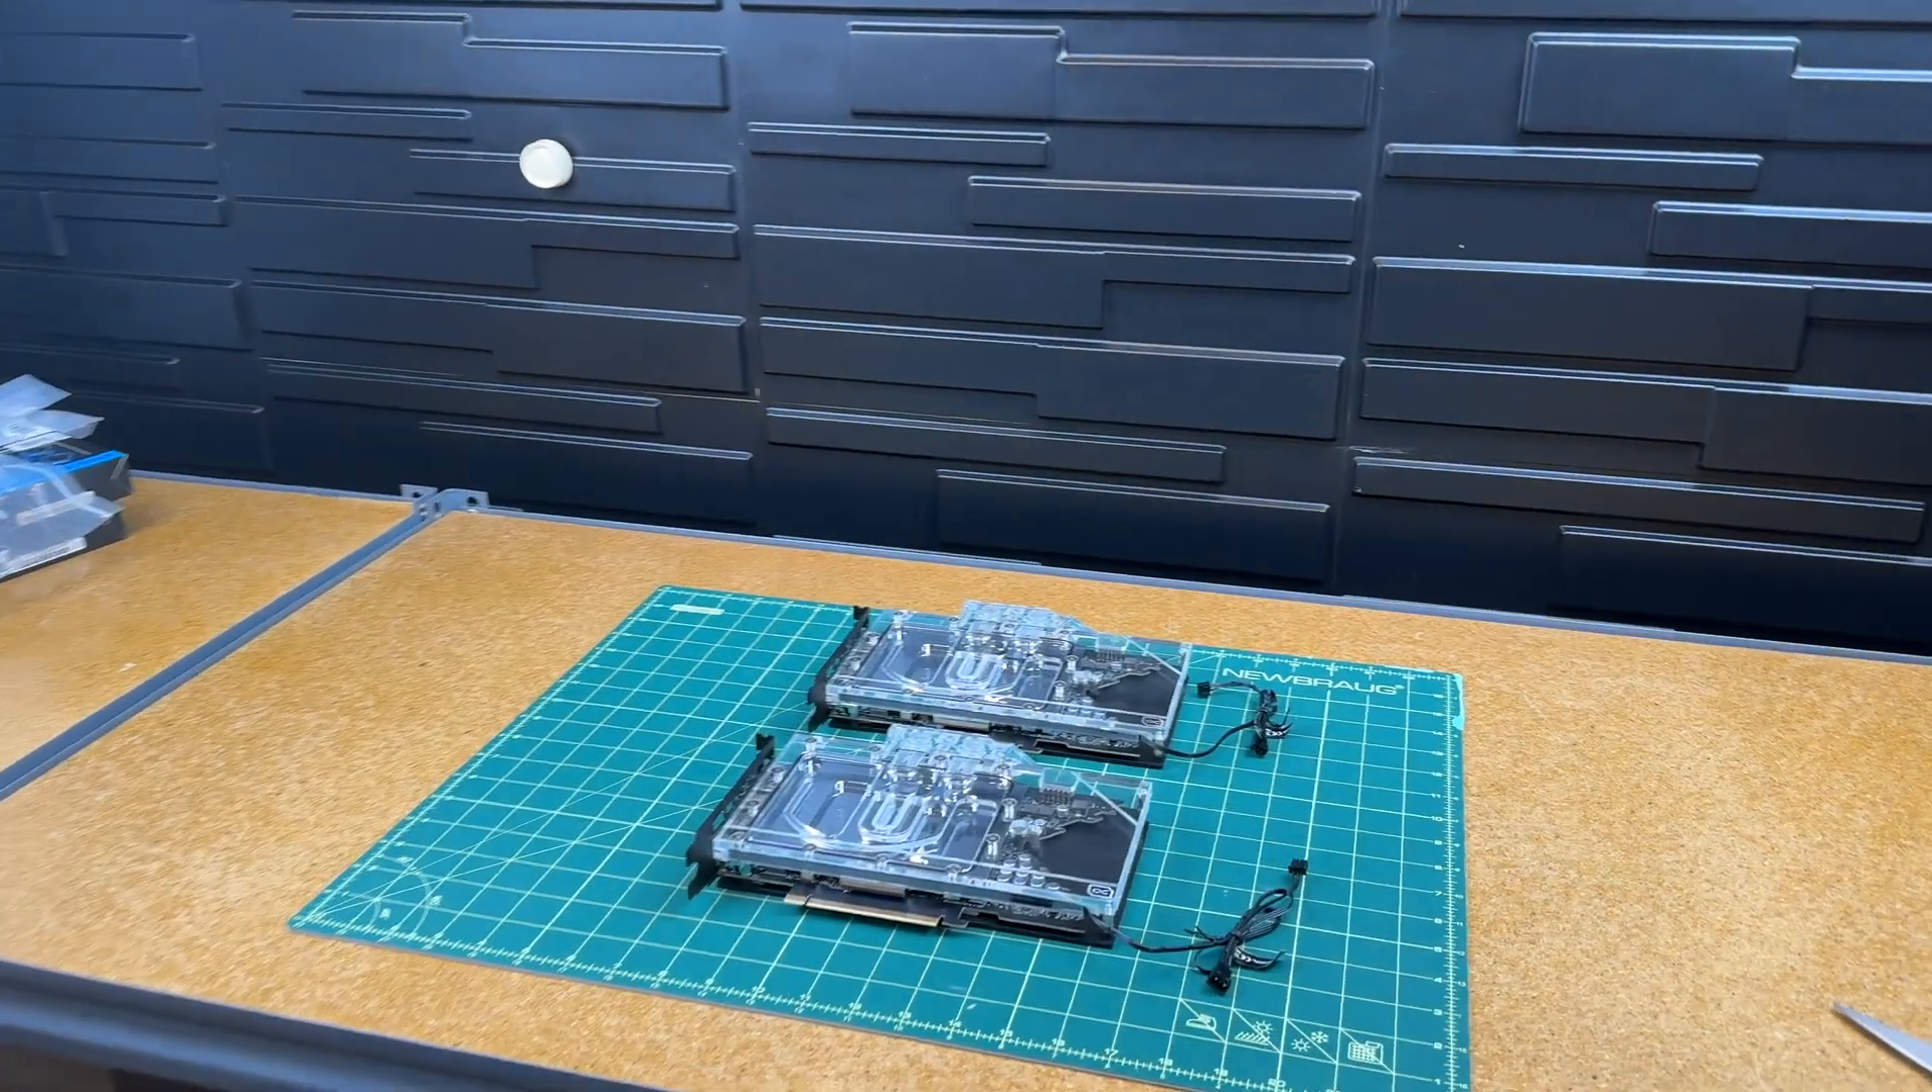I am now very happy to report that both cards are now water blocked so it's pretty cool.